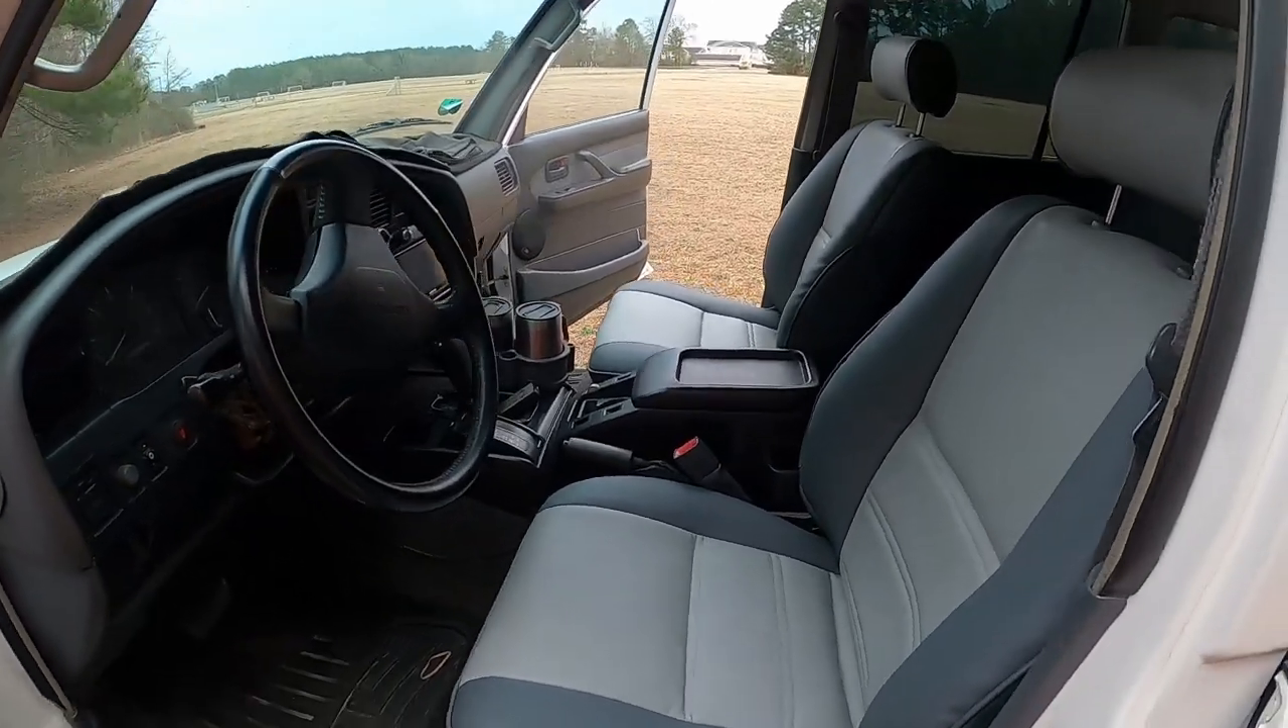I got seats reinstalled. You can see them now with the headrest.